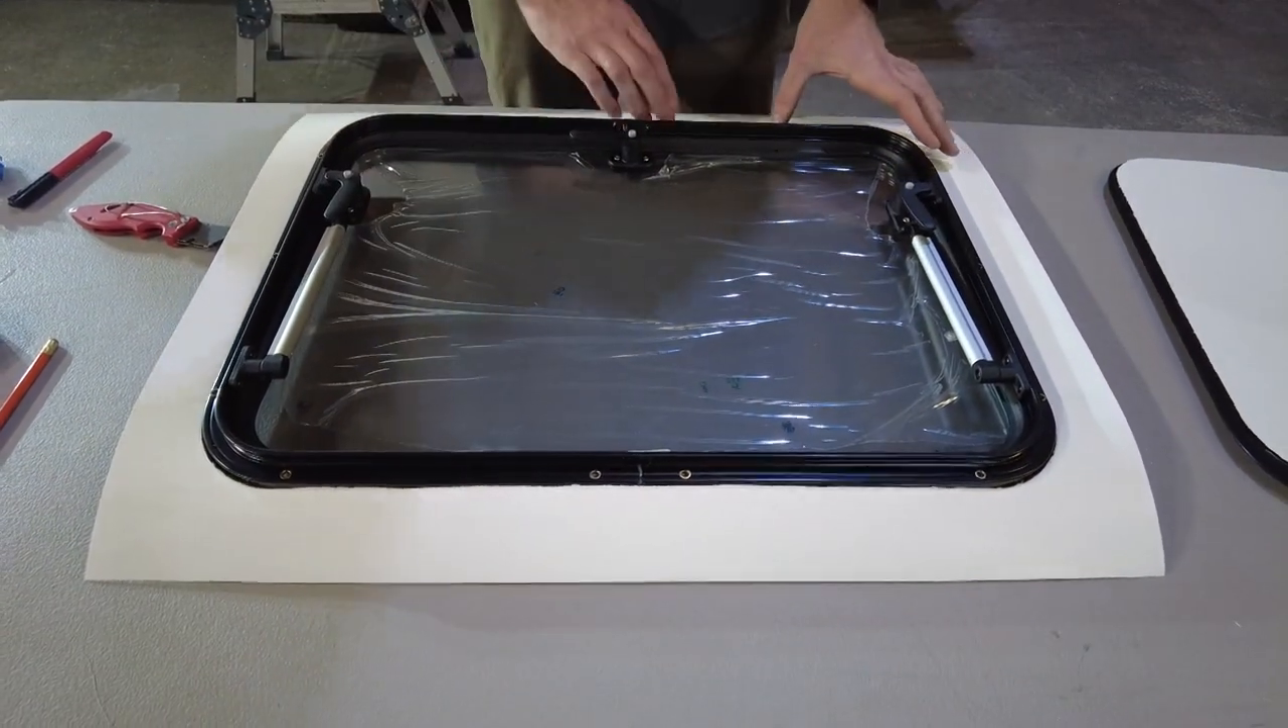So yeah, I'm fitting the hole that I just cut out over the window here. And it's just a nice, easy fit all the way around.